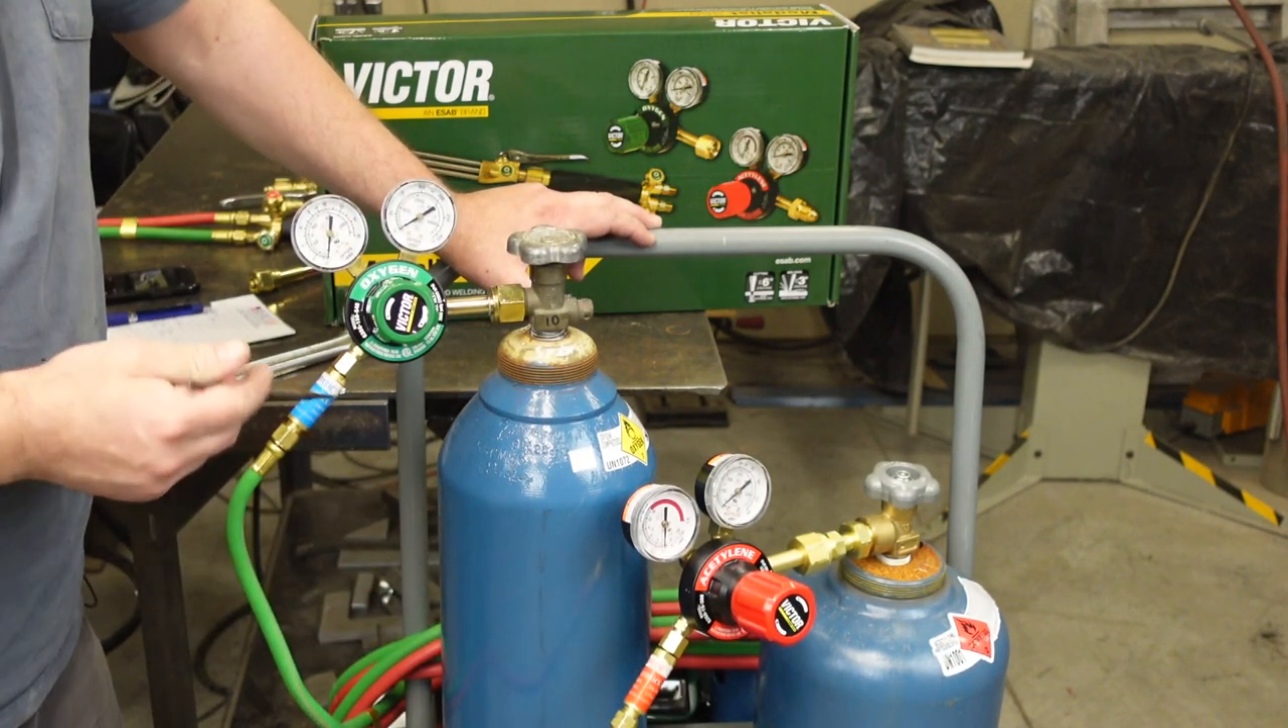Alright so I've already got the regulators installed on the bottles.